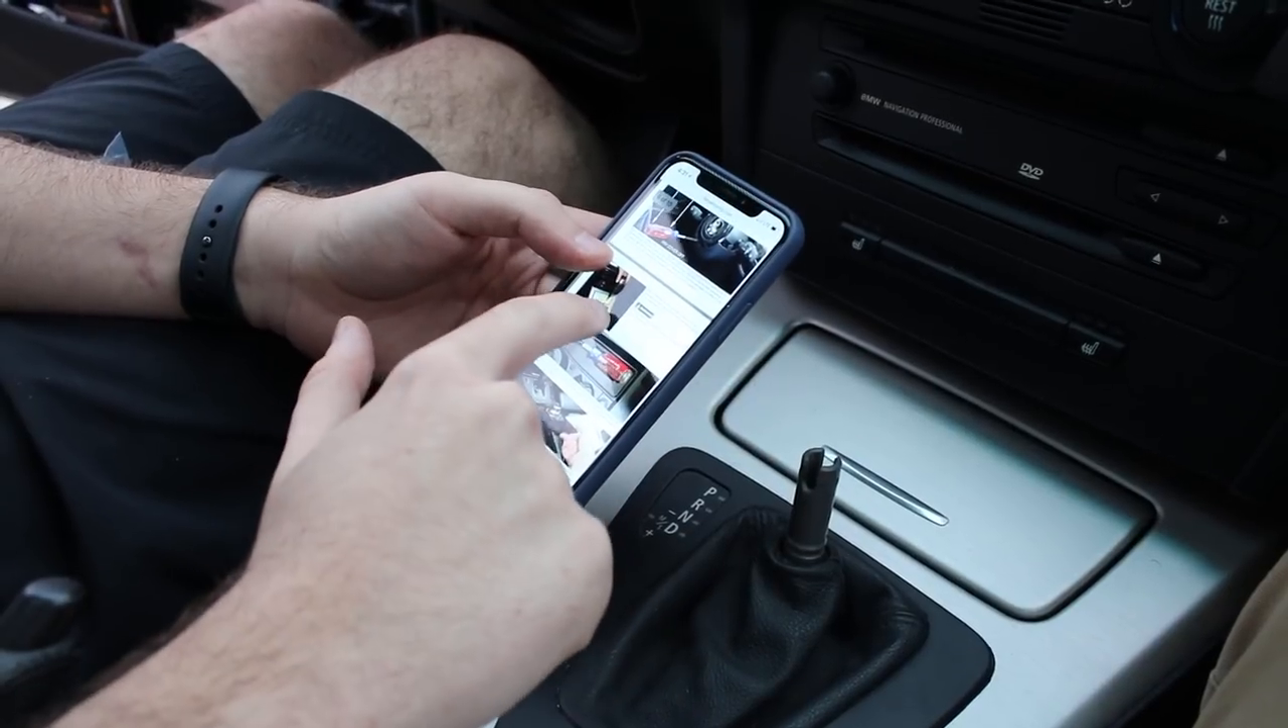I literally just took off the shifter.